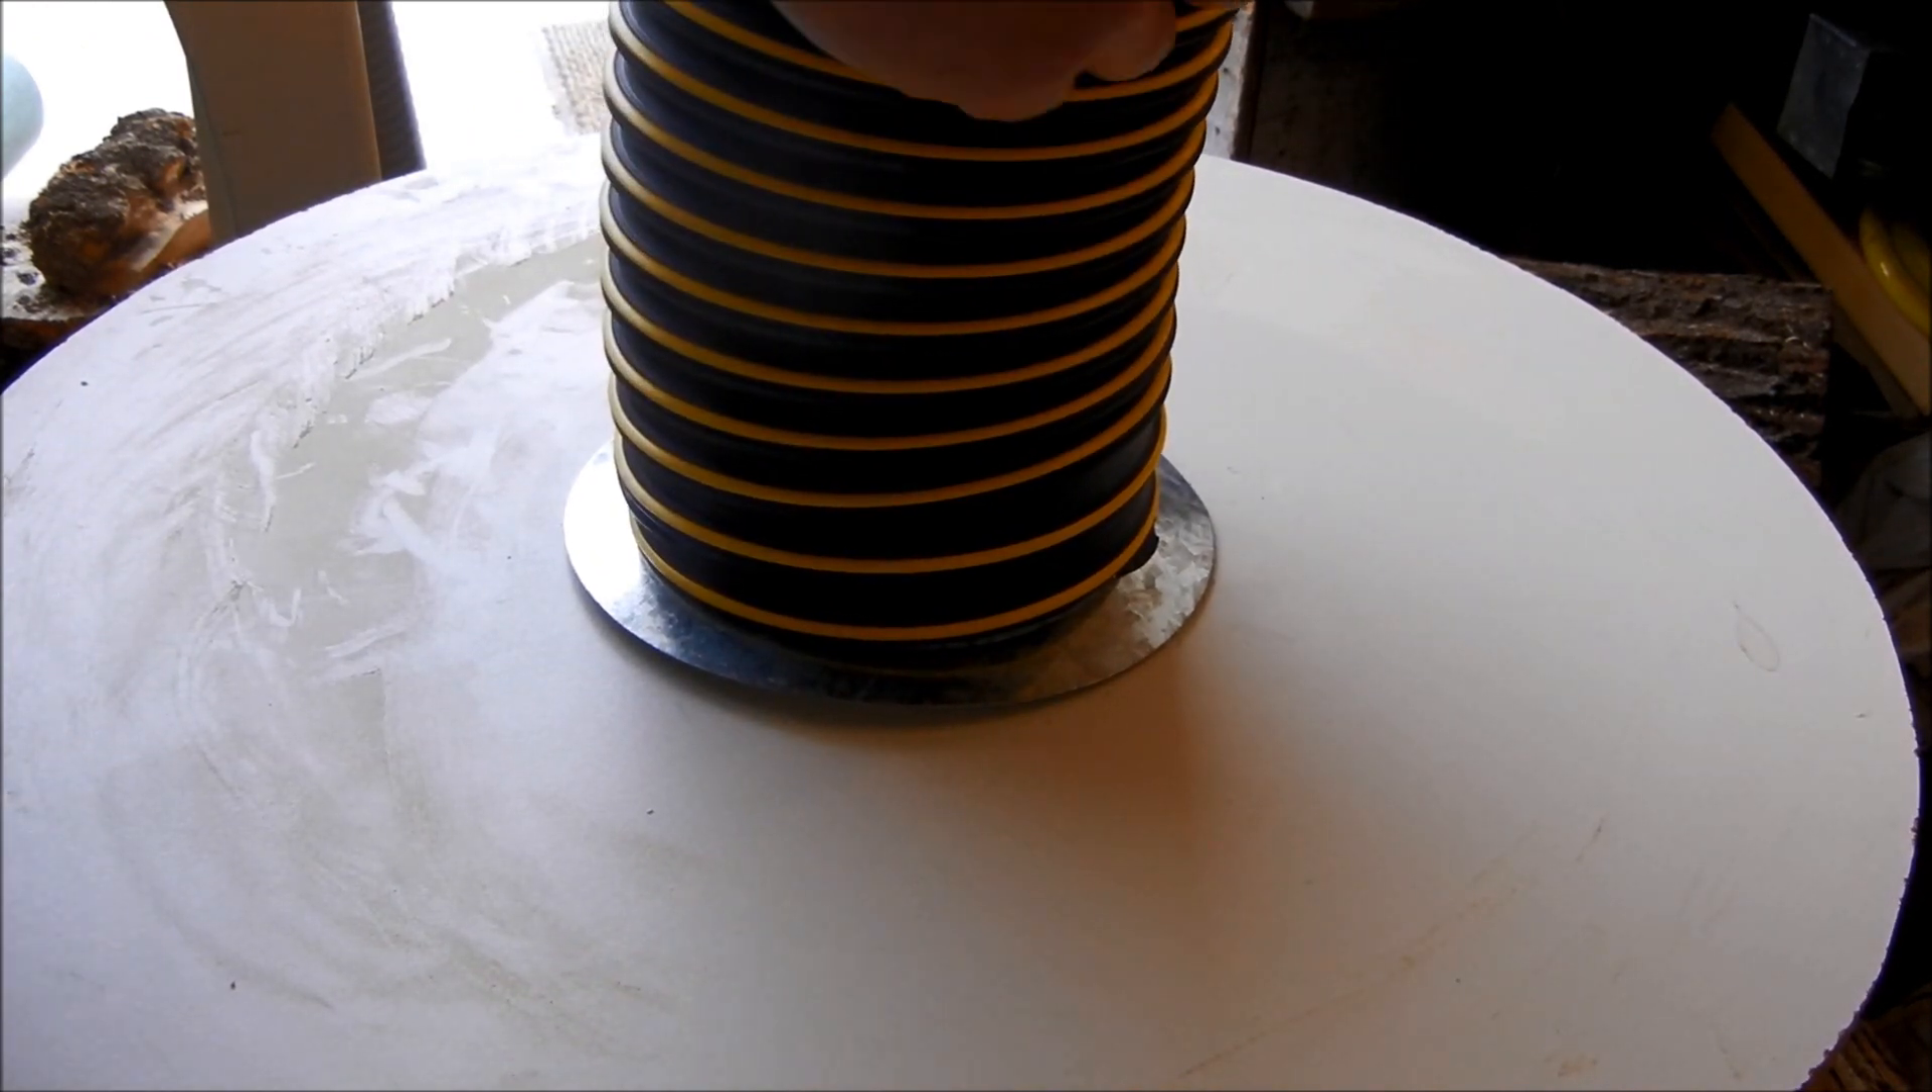Now I've got my super fun flexi hose on there.